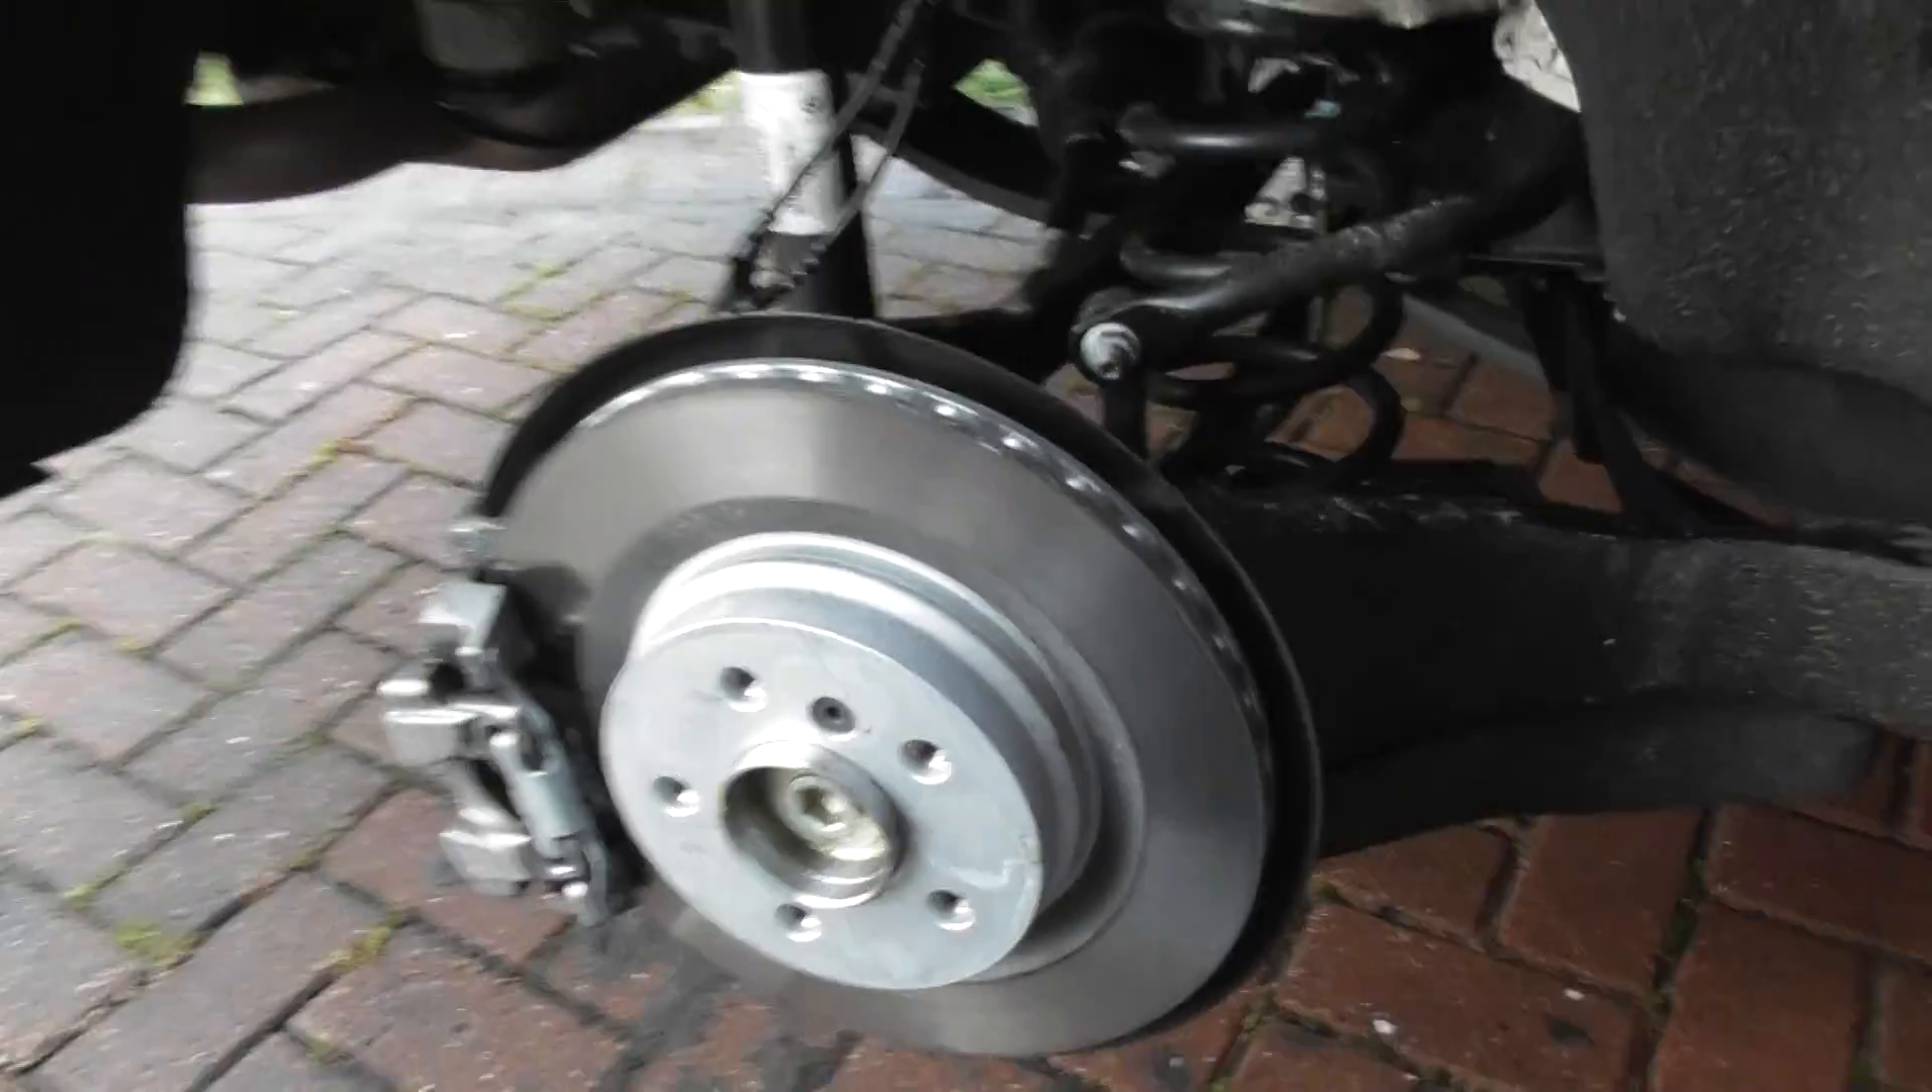So I've obviously got the wheel off.